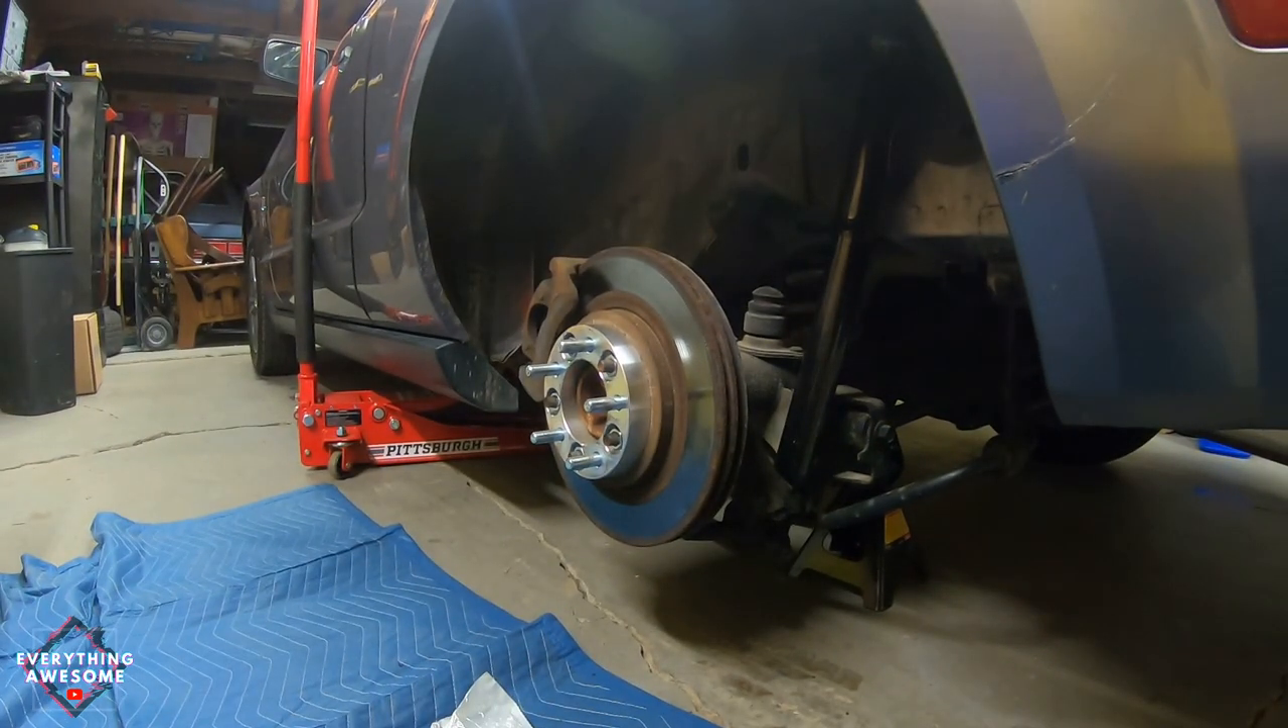Now, all that's left is, uh, I need to mount the tire back on and tighten the lug nuts and we're good to go.